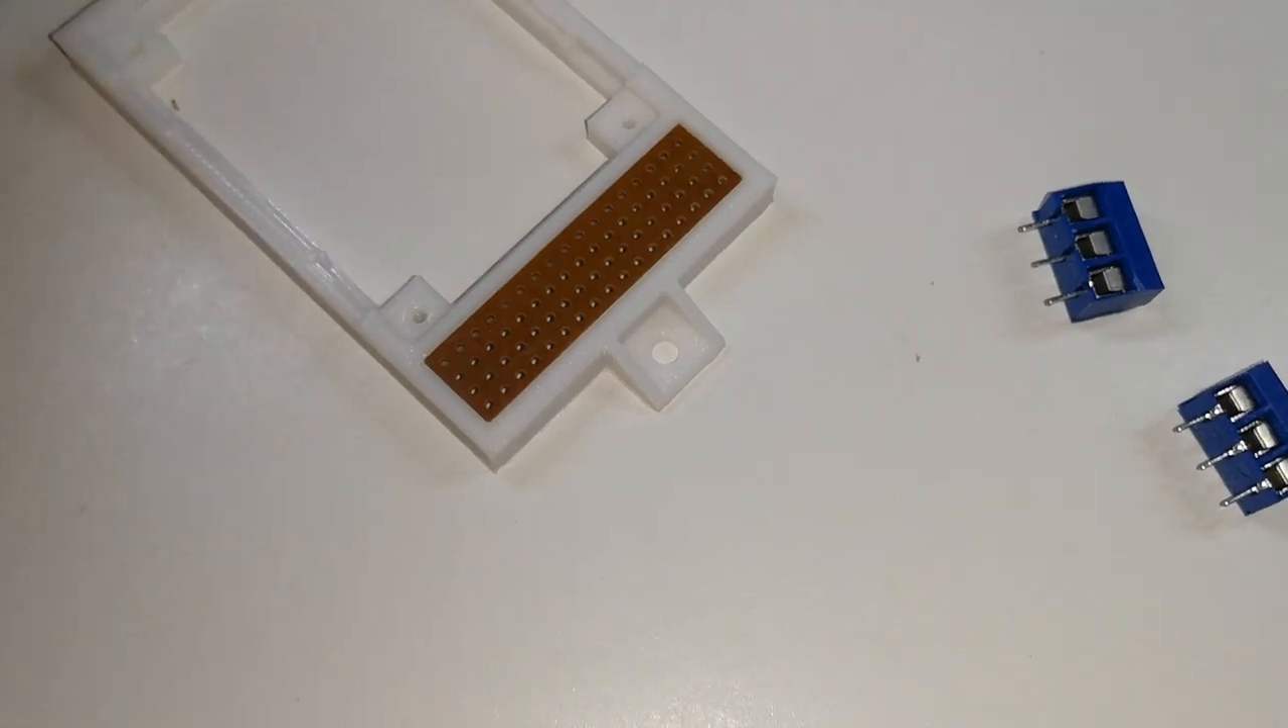That's the board cut to size and fitted in there now.